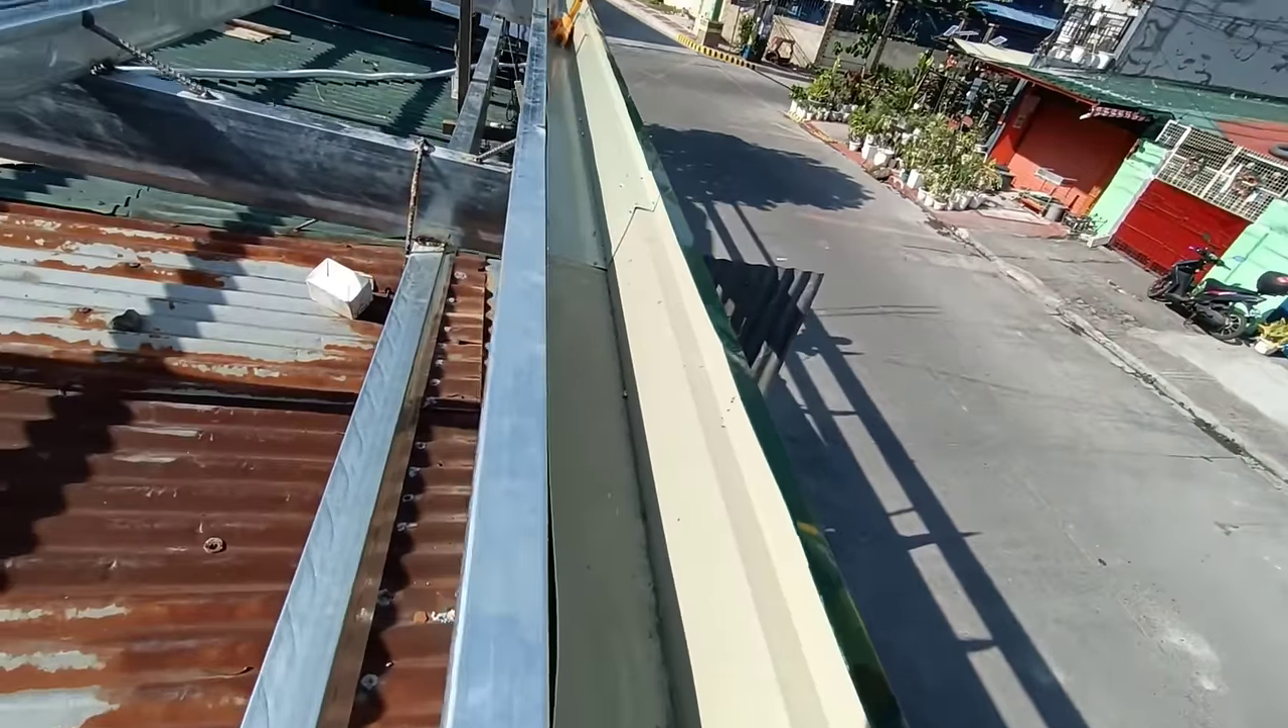So, ito na po nakakabit na yung gutter natin.